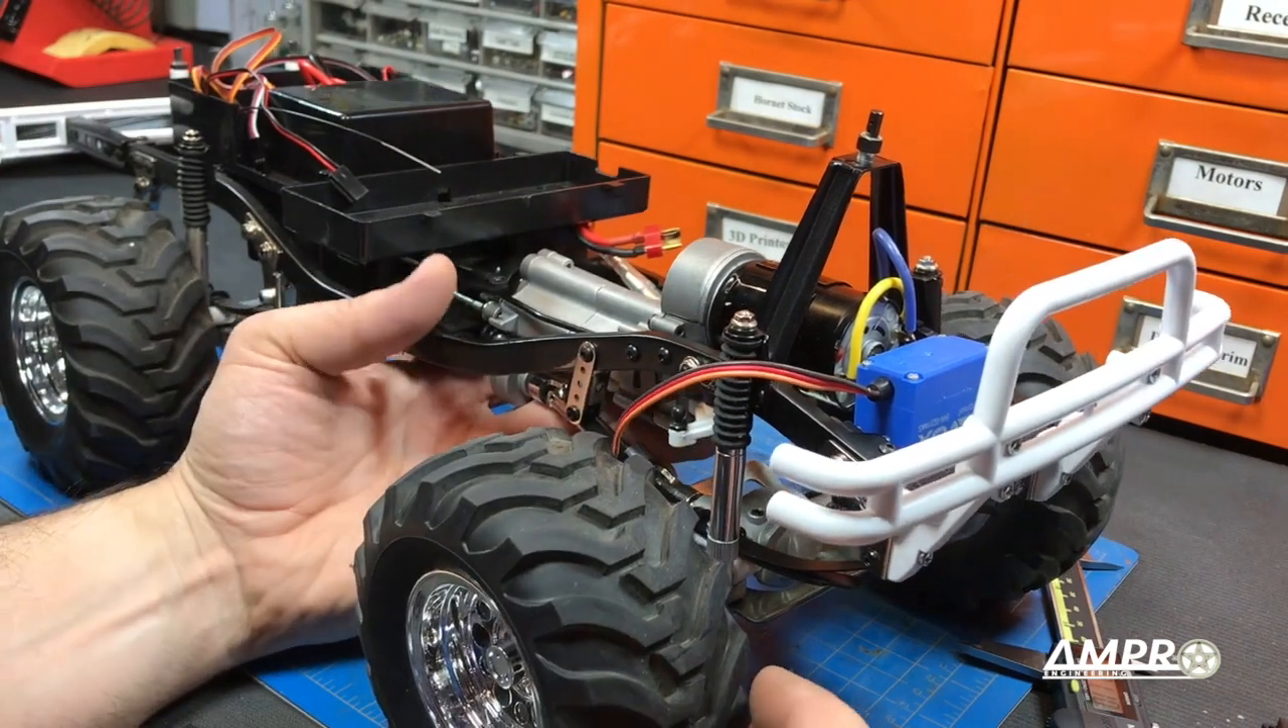We've got the front end back together.